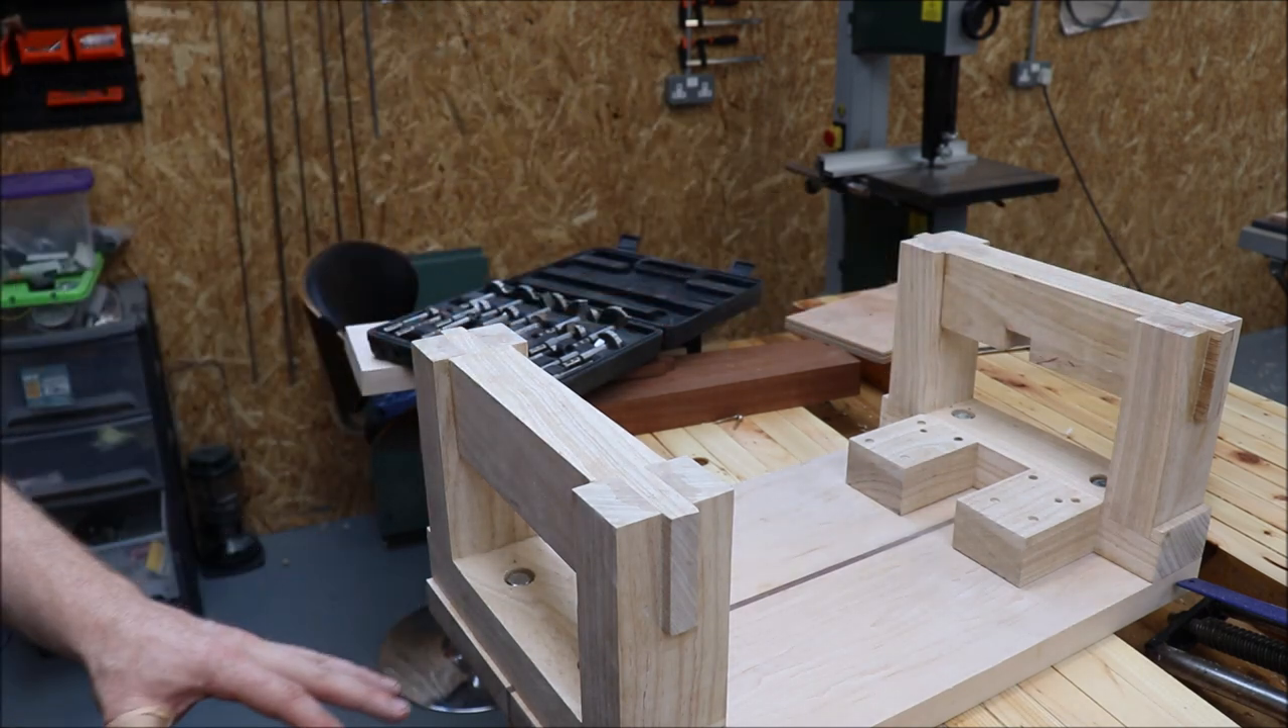Our h frames are built so we have our protruding tenons here which we're just going to chamfer now with the hand plane.